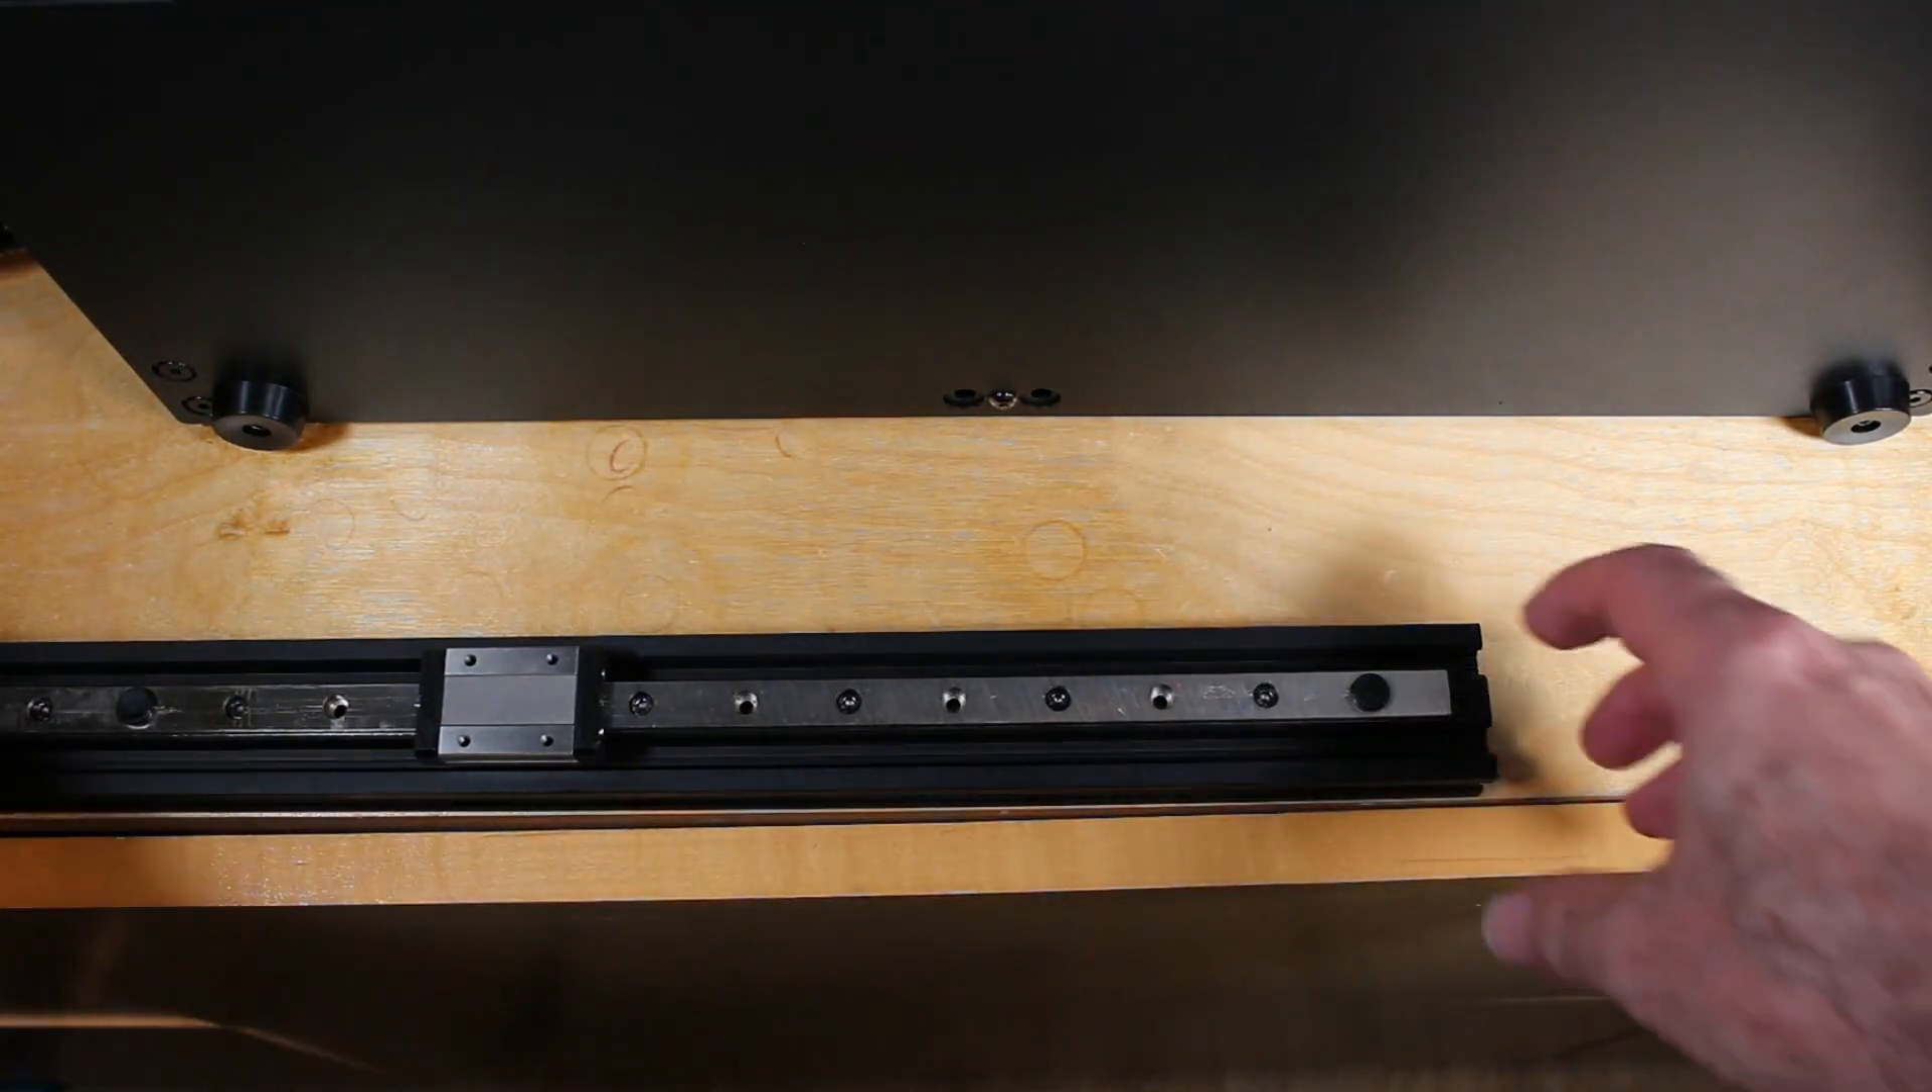The Z-axis has these 12mm rails that are already attached.